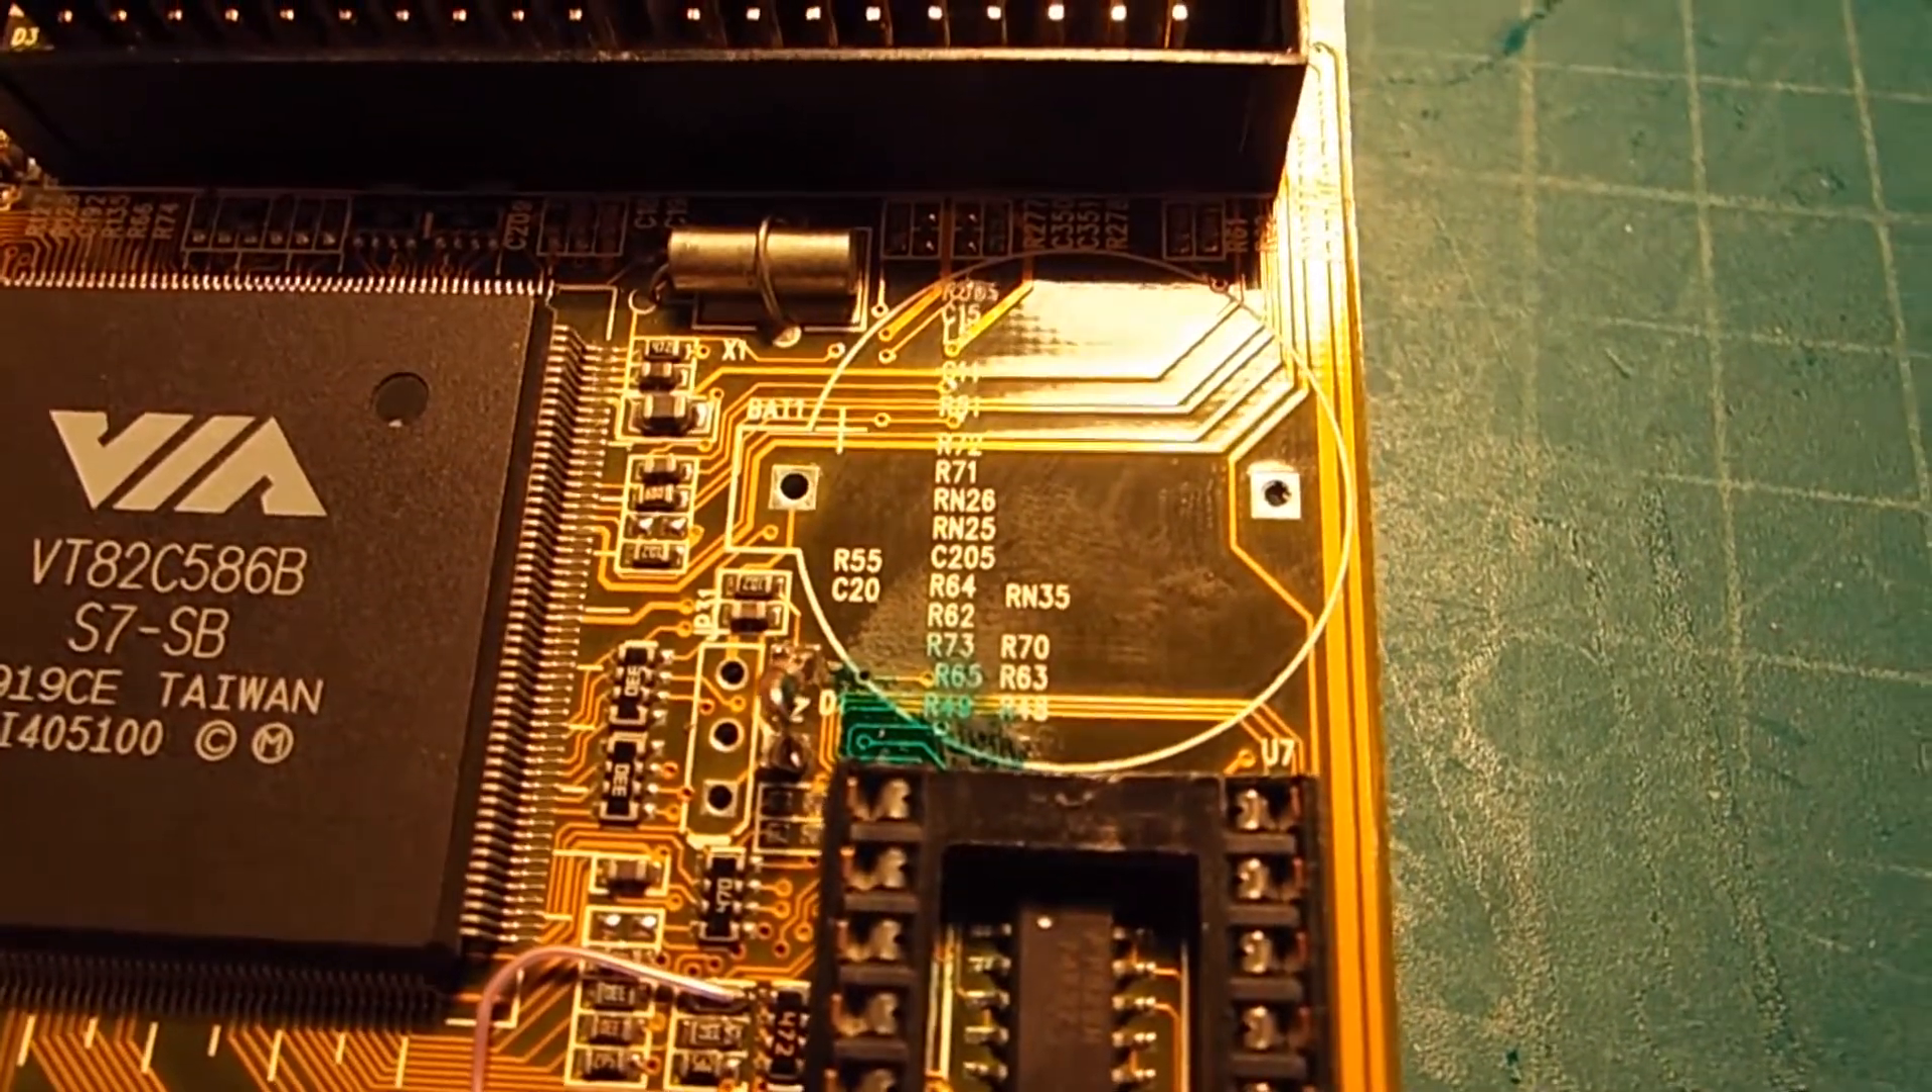So that's the repair is nearly done to the super socket seven and I just gotta get a battery holder and some header pins back in there so that won't take too long.